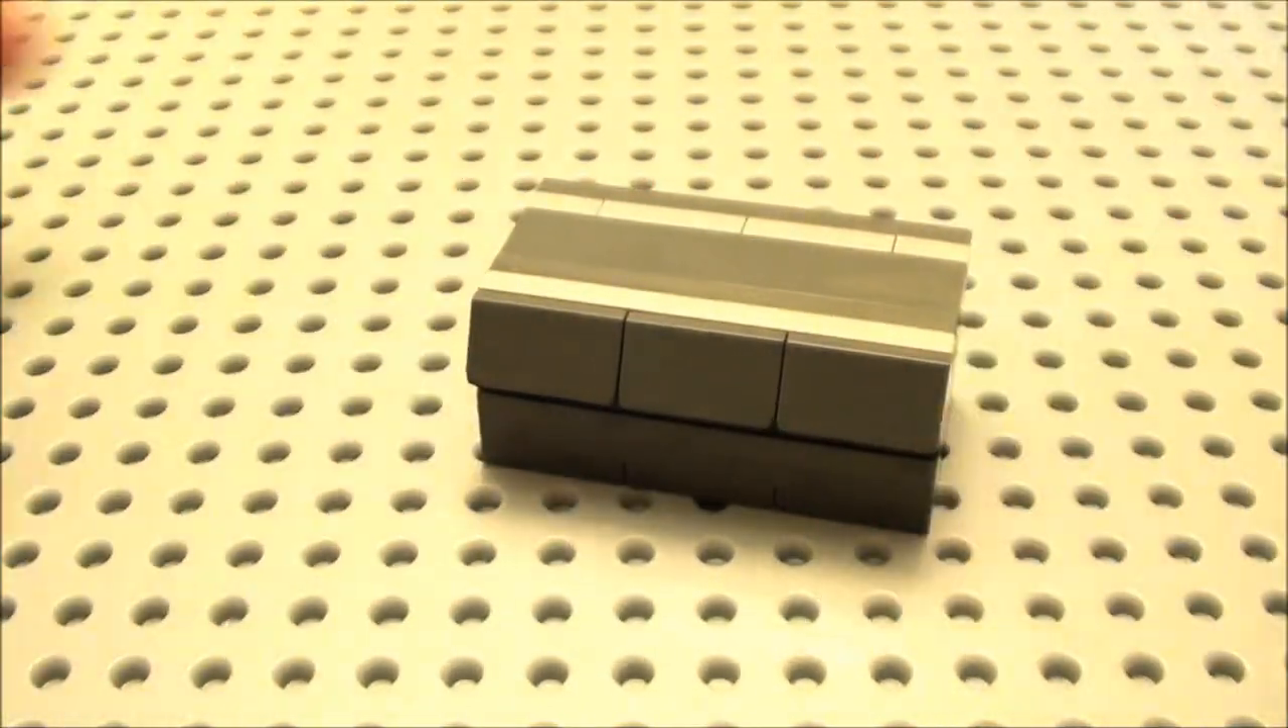There's the working lid for our barbecue. See it closes nice and it's flush.